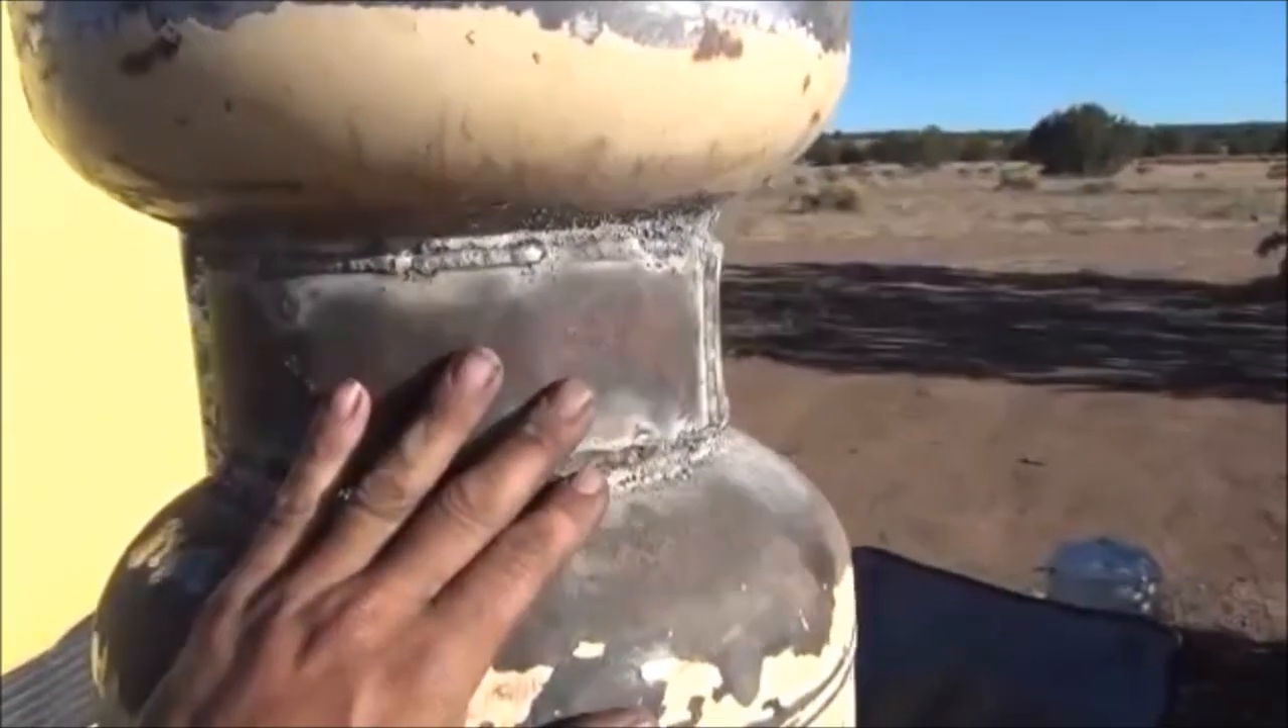We finally sealed up and welded on our reverse bowl here which will become the ash reduction bowl setup.